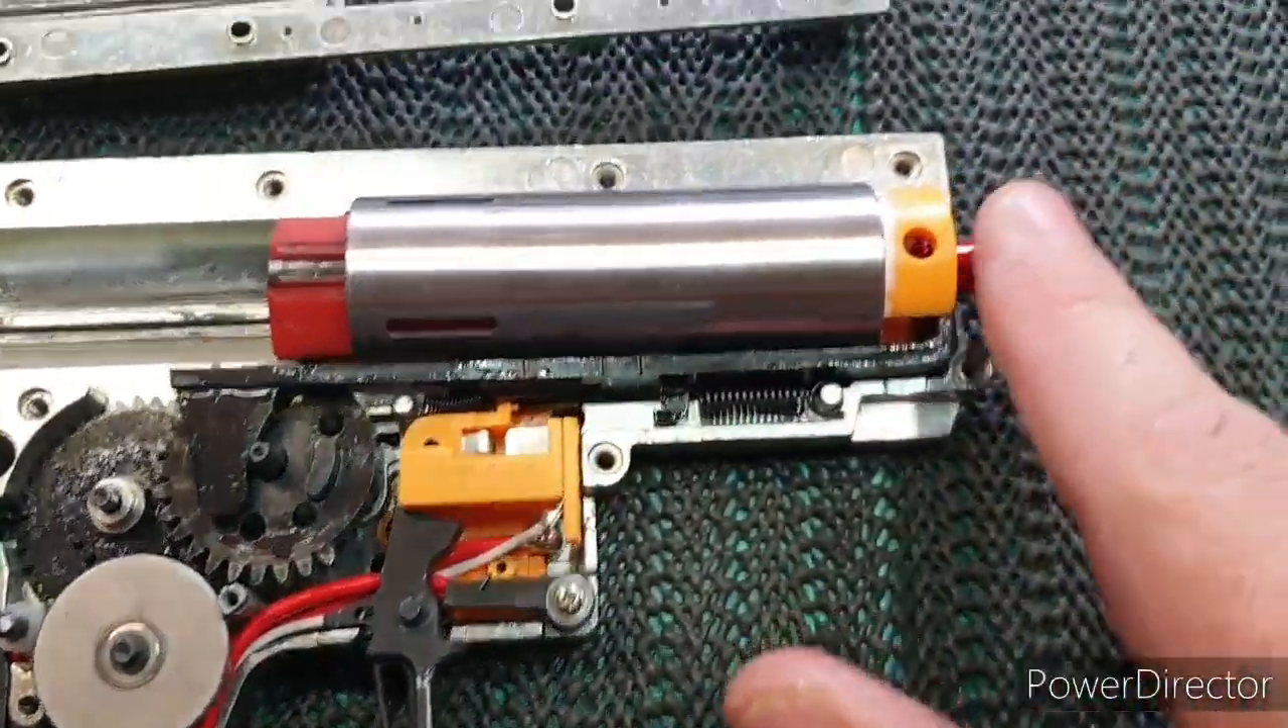Okay so now the gearbox has been taken out the AEG and the gearbox been taken apart.